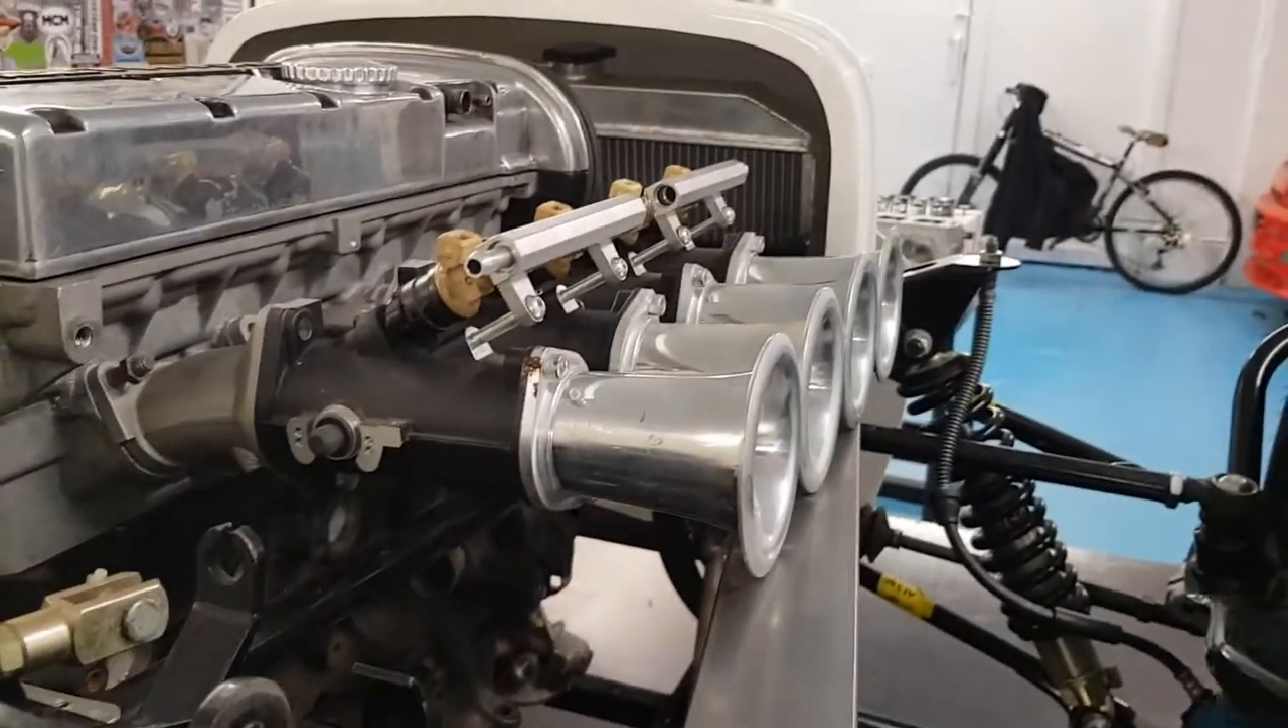And so there's the mock-up motor all back together. We've got the throttle bodies on.